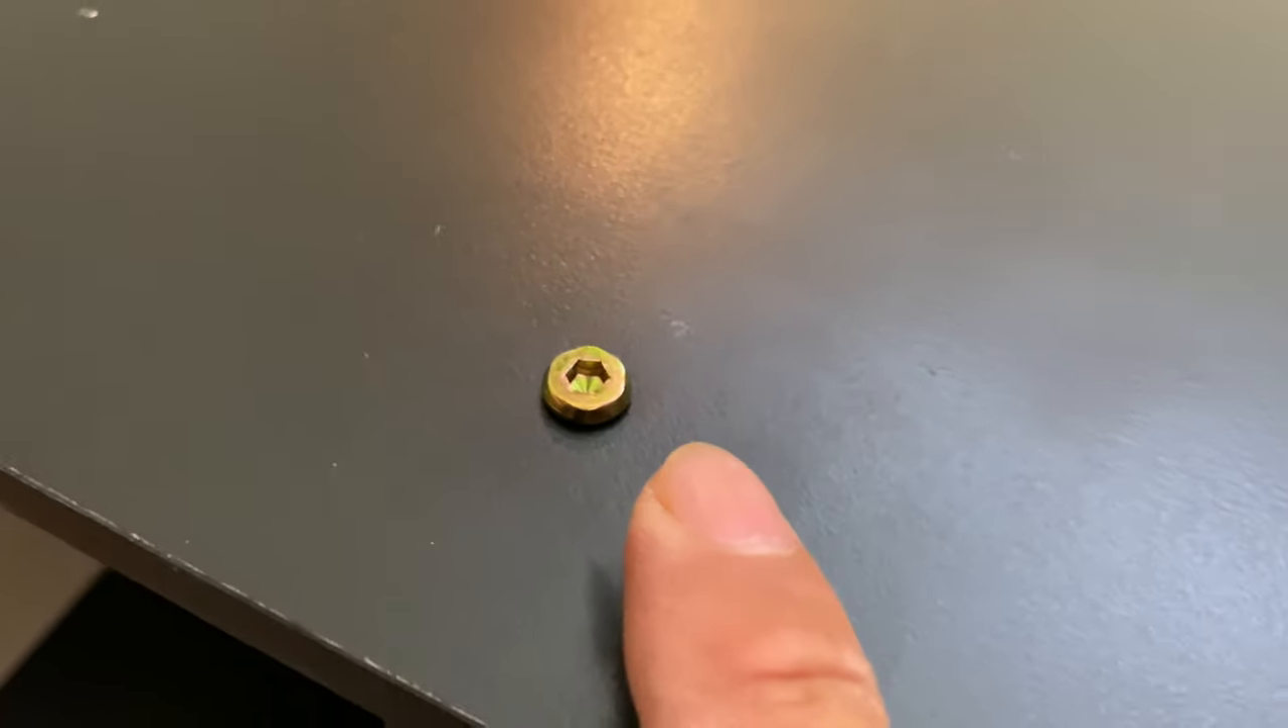Now, um, as I put this together, I do want to show you that these screws aren't really countersunk. So they do stick up there a little bit.